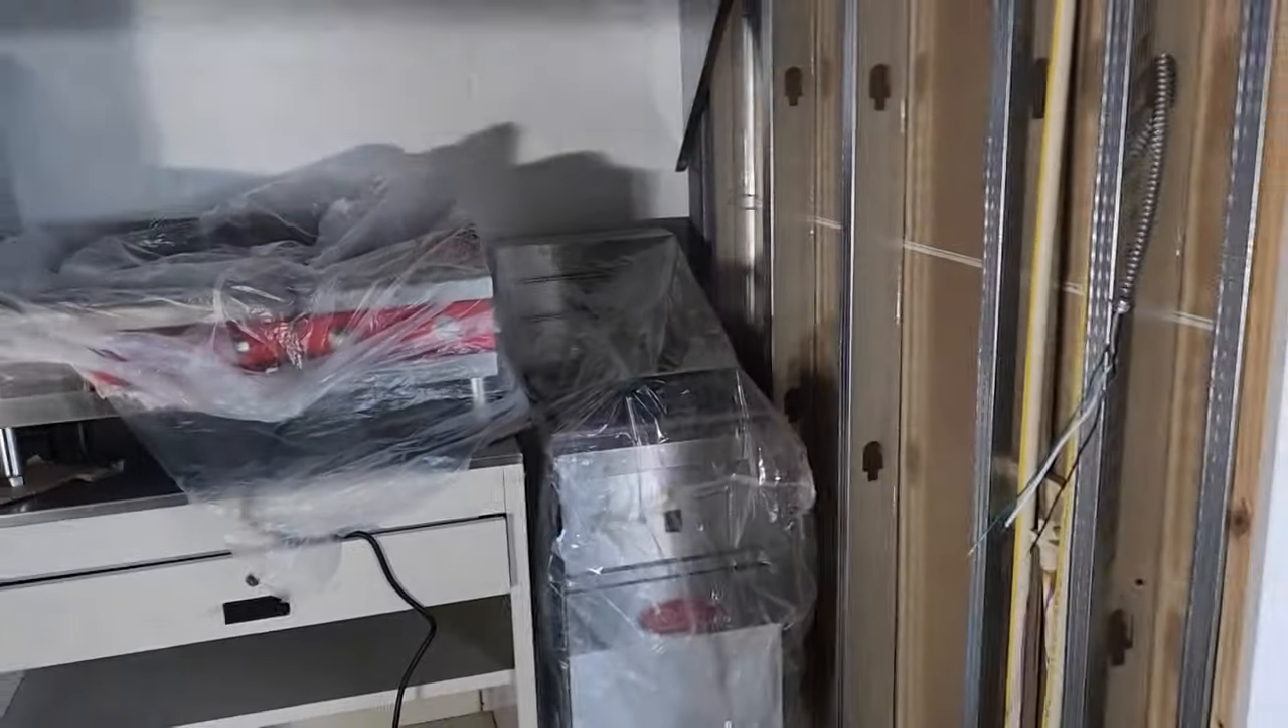We don't have drywall up in the kitchen at the moment.